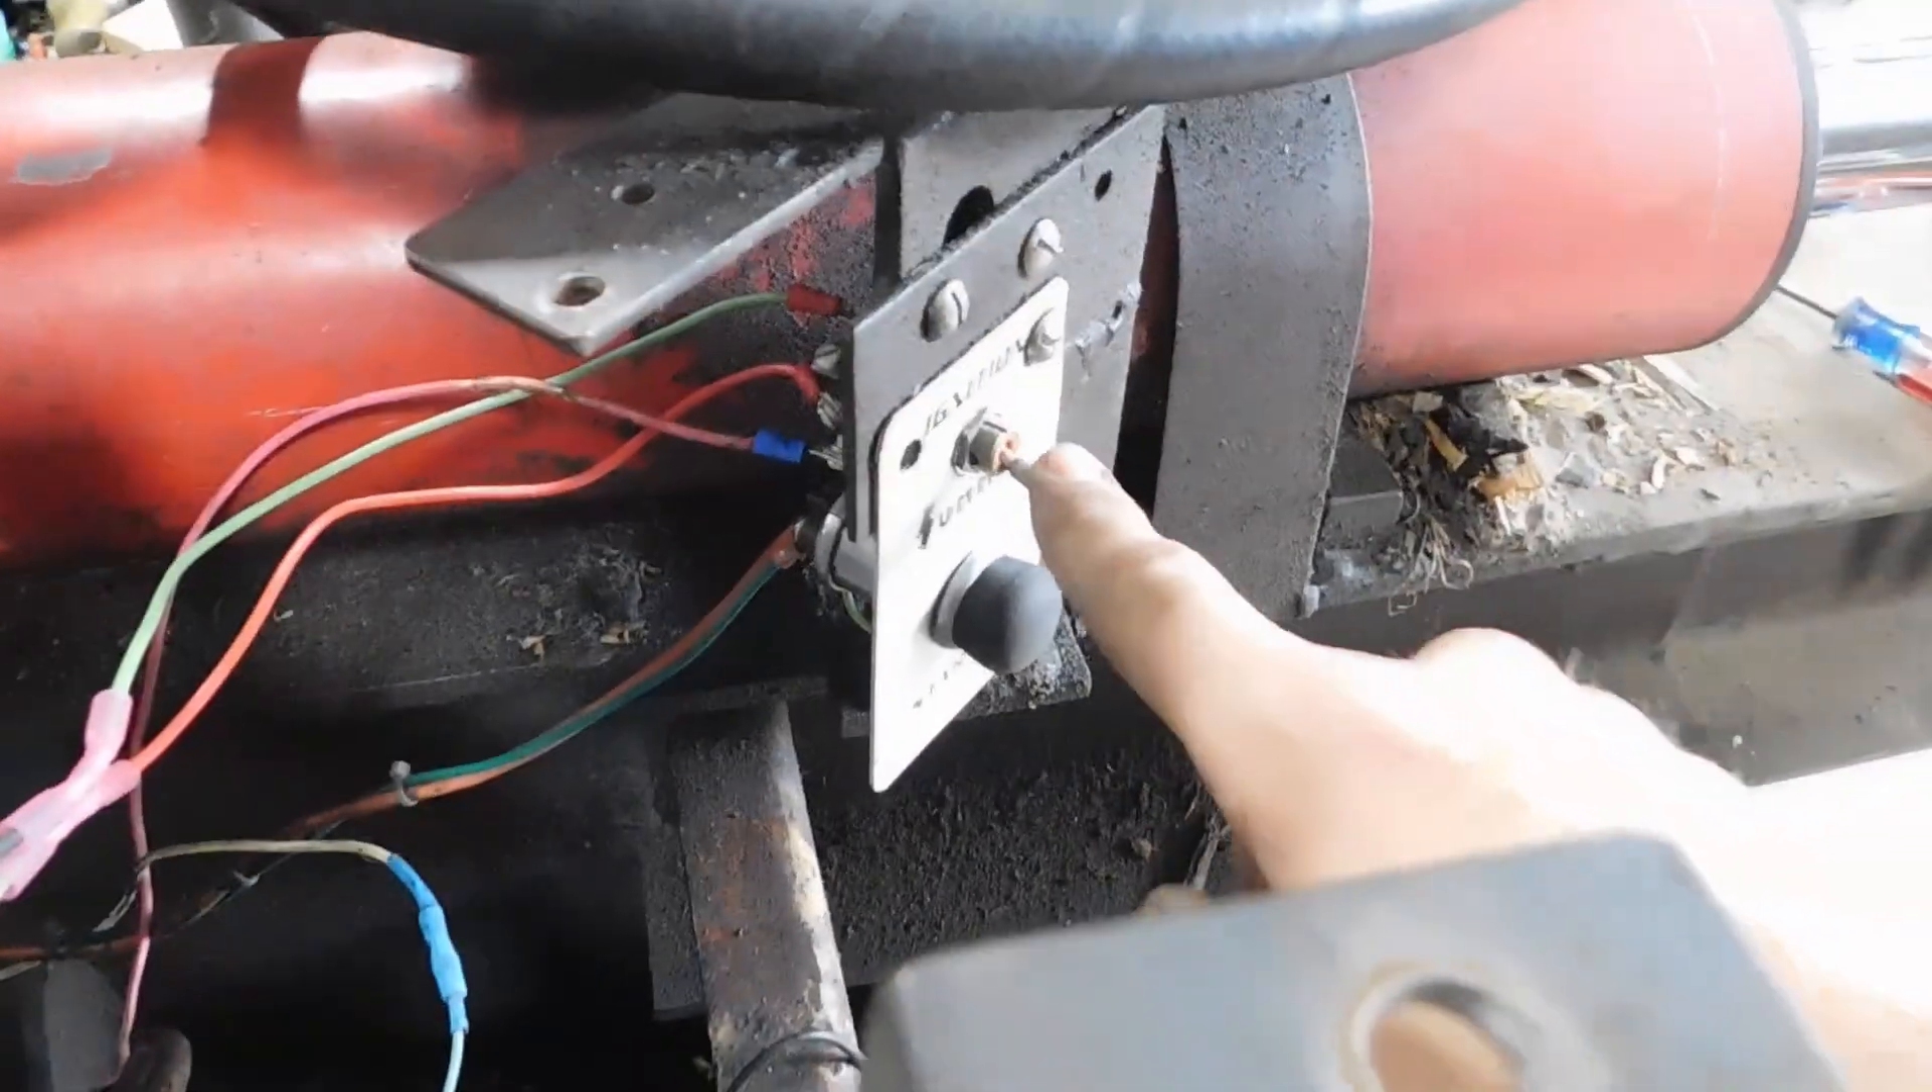I got rid of the single throw switch and put this switch in here so now in the down position in the off position it closes the circuit for the ground which is this one here.